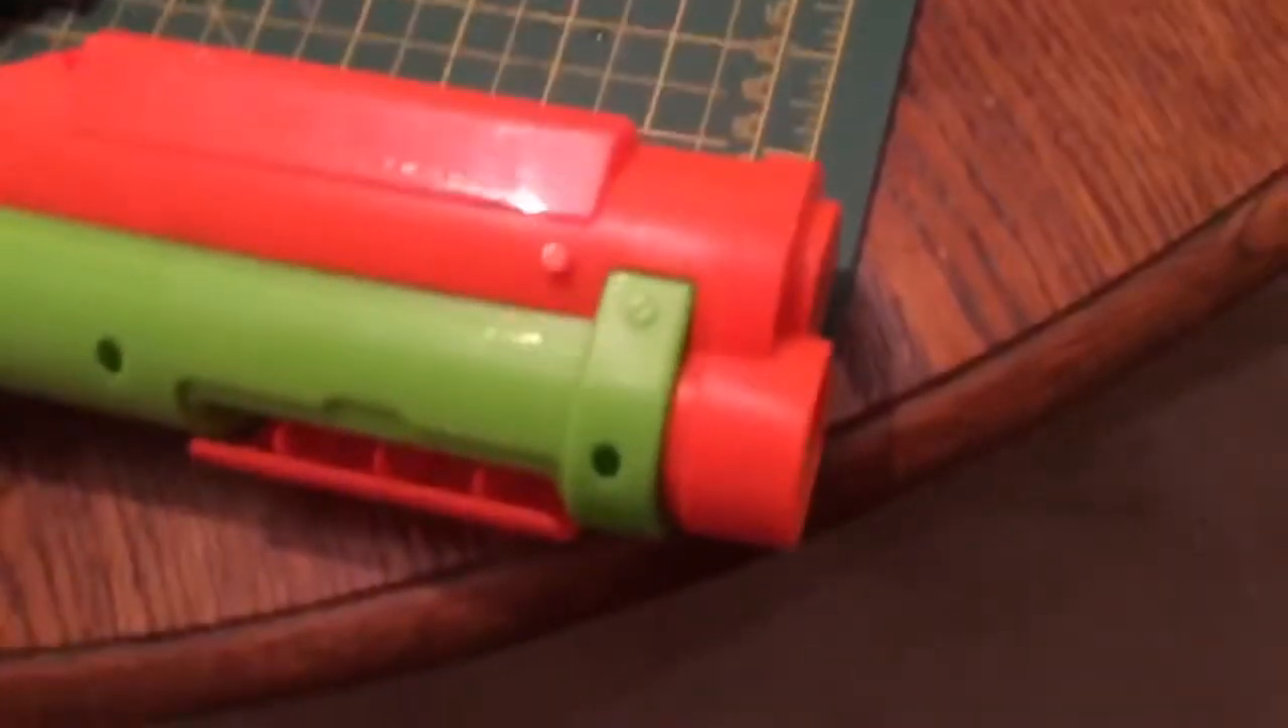Unfortunately, the big problem is I've failed so far to get this orange muzzle off.